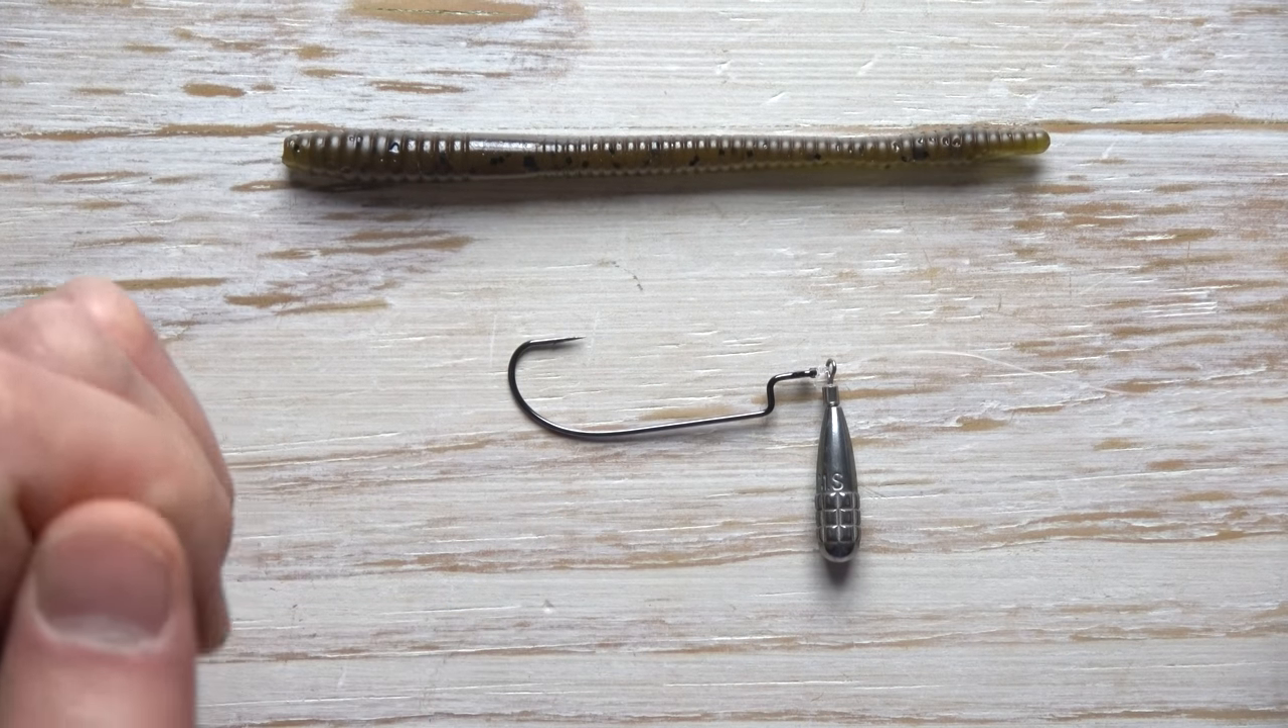Hier haben wir den Haken. Jetzt fehlt natürlich nur noch der Köder.